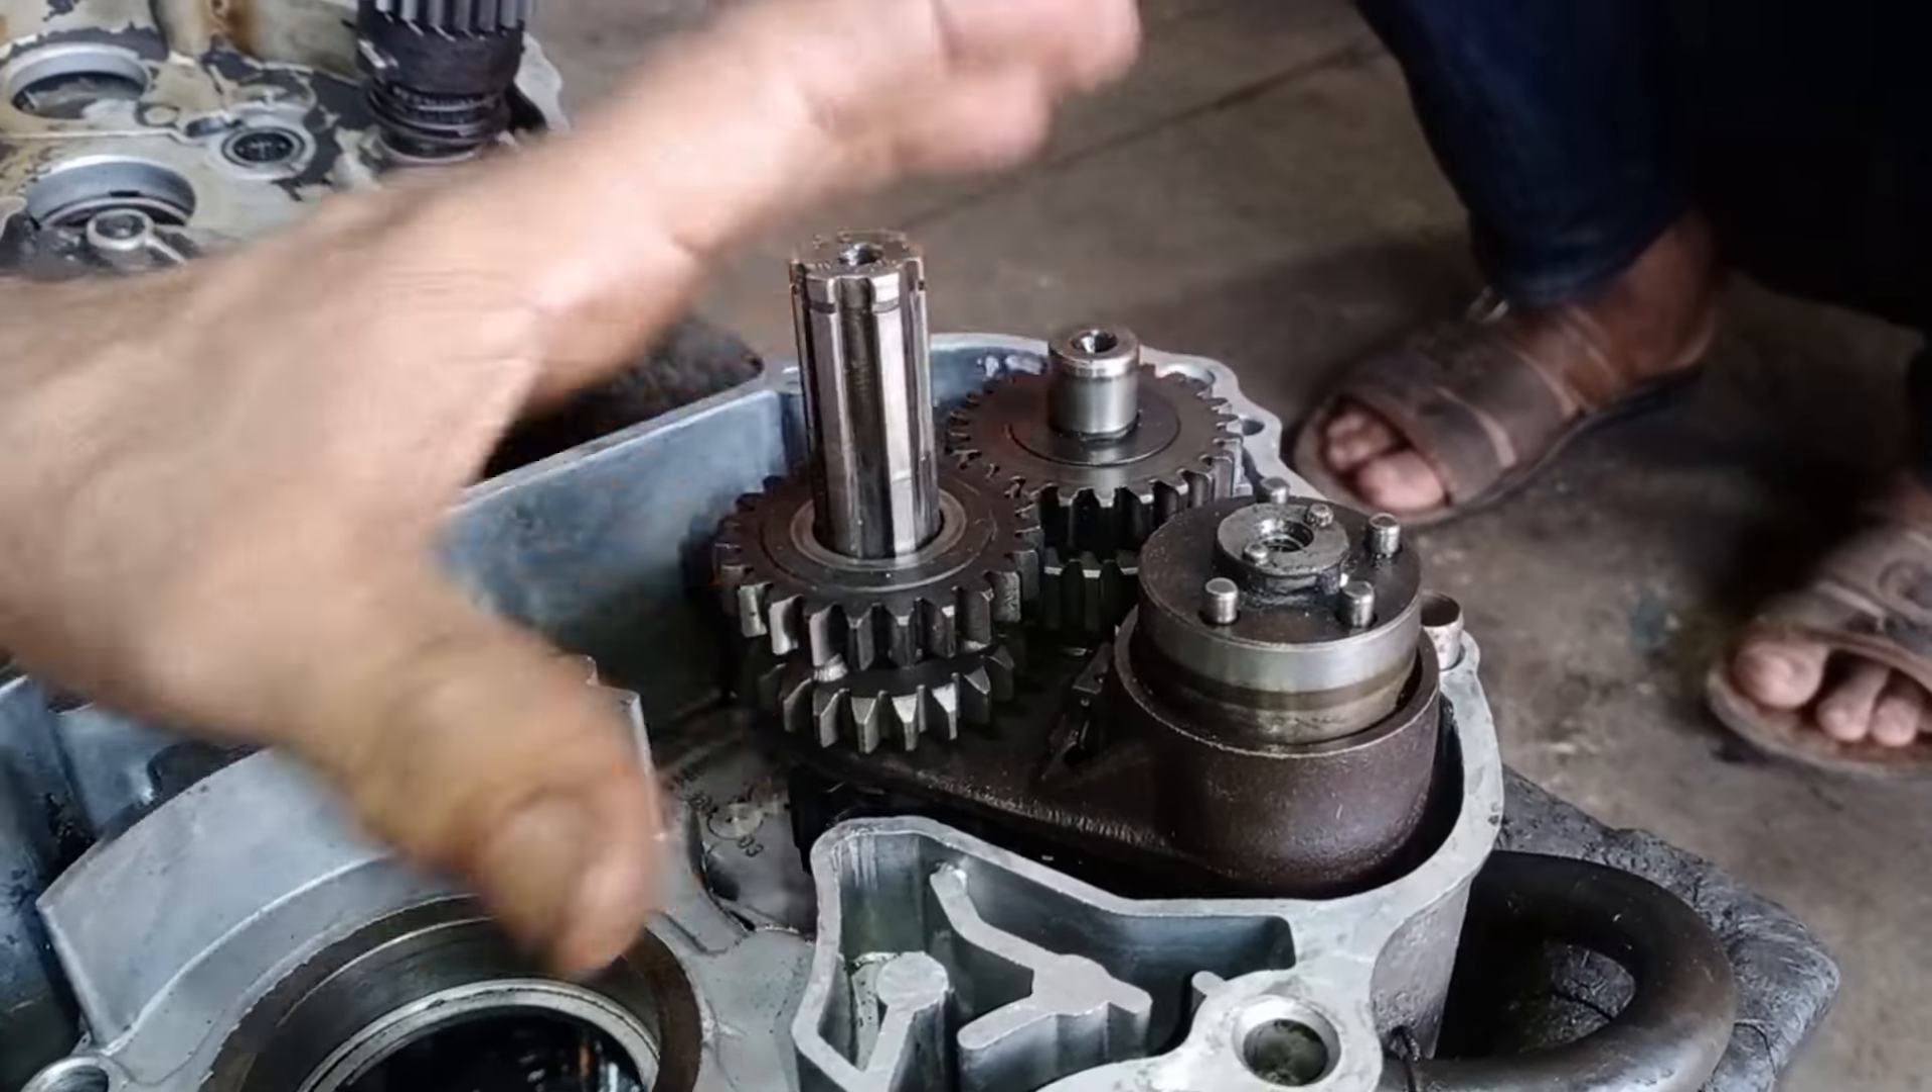یہاں پہ ہمارا گیر انجن کے اندر فٹ ہو چکا ہے۔